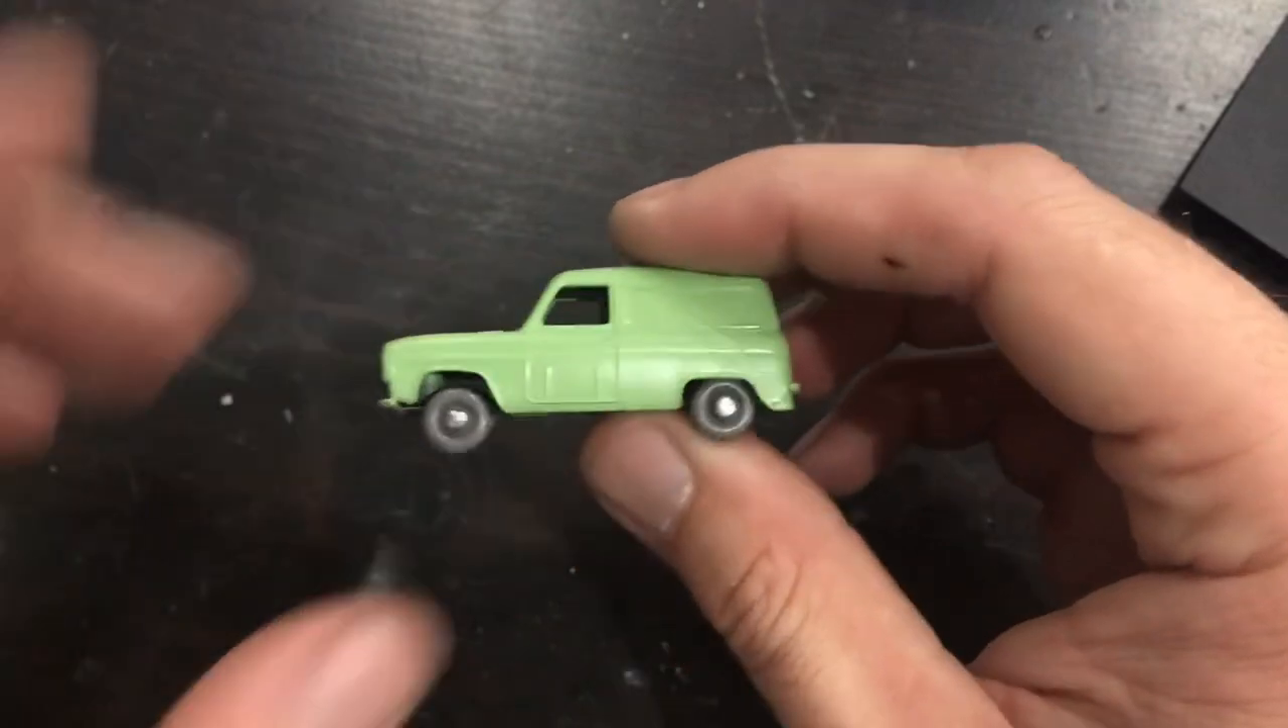The only thing we have left now is our decals.